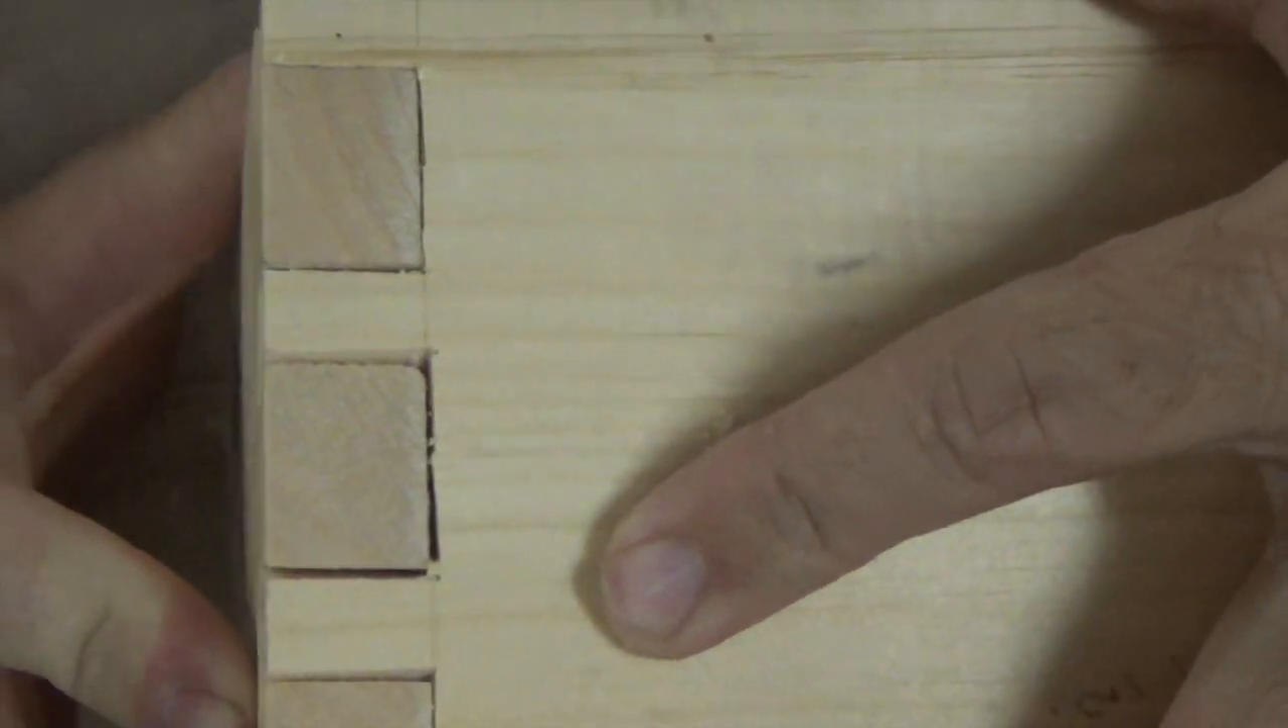We have got one heck of a loose joint and you can see the gaps there you can see how loose this is and wobbly I mean for my liking this should be way tighter than this.